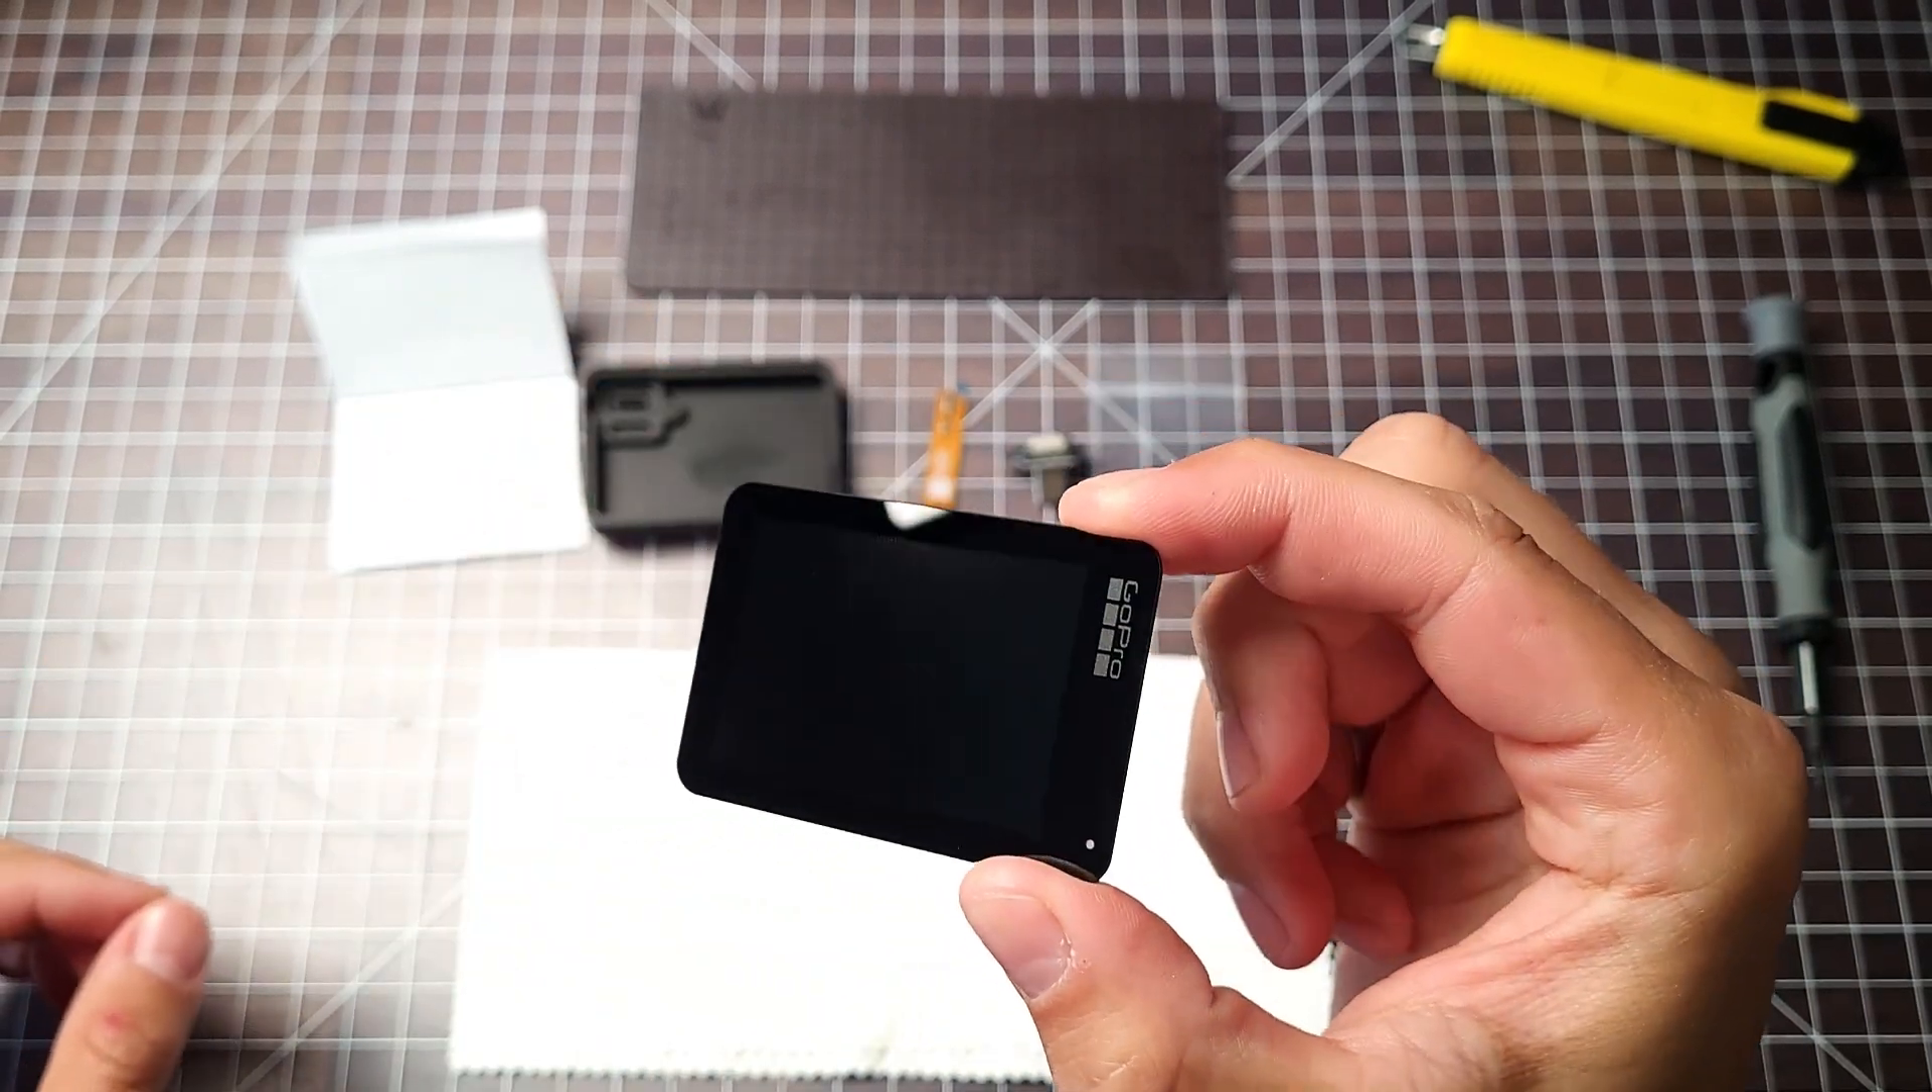Now we have the touchscreen fully removed from the GoPro case. We've removed the metal backing that was in the way before and every last little bit of plastic and adhesive that was stuck around the corner edges of the screen.